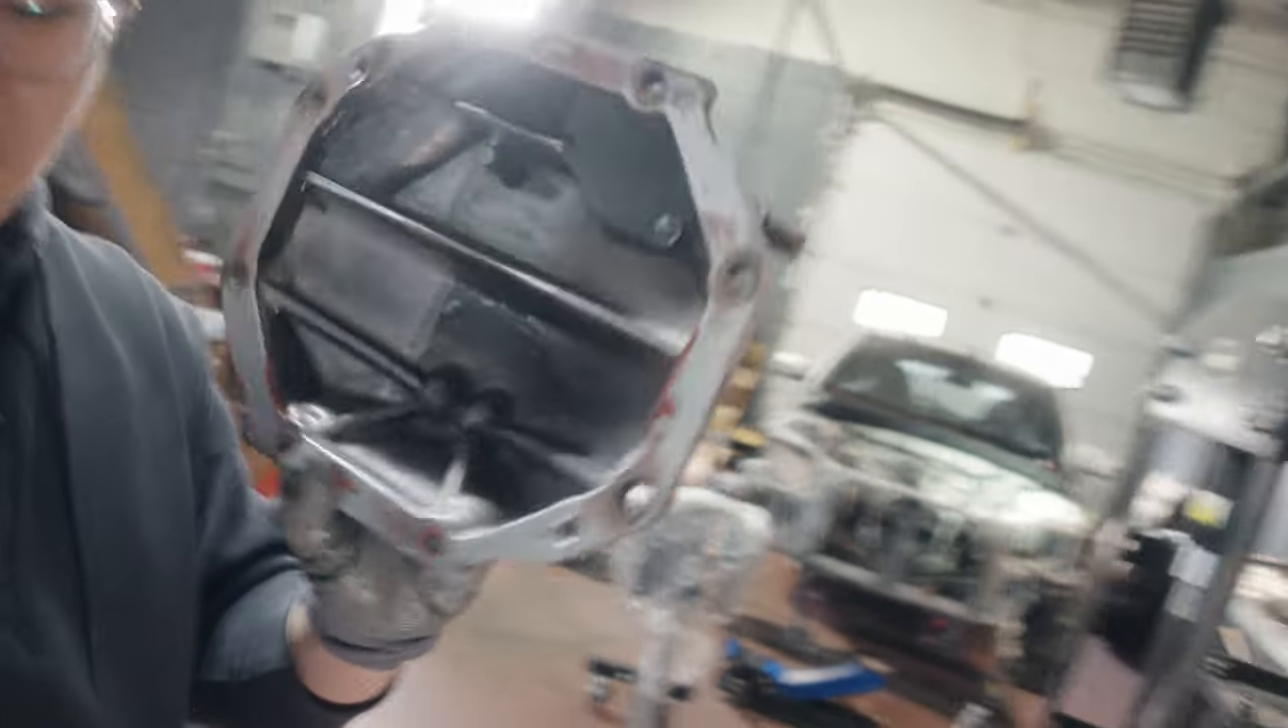Okay so we just got the stock diff cover off here looking pretty clean.